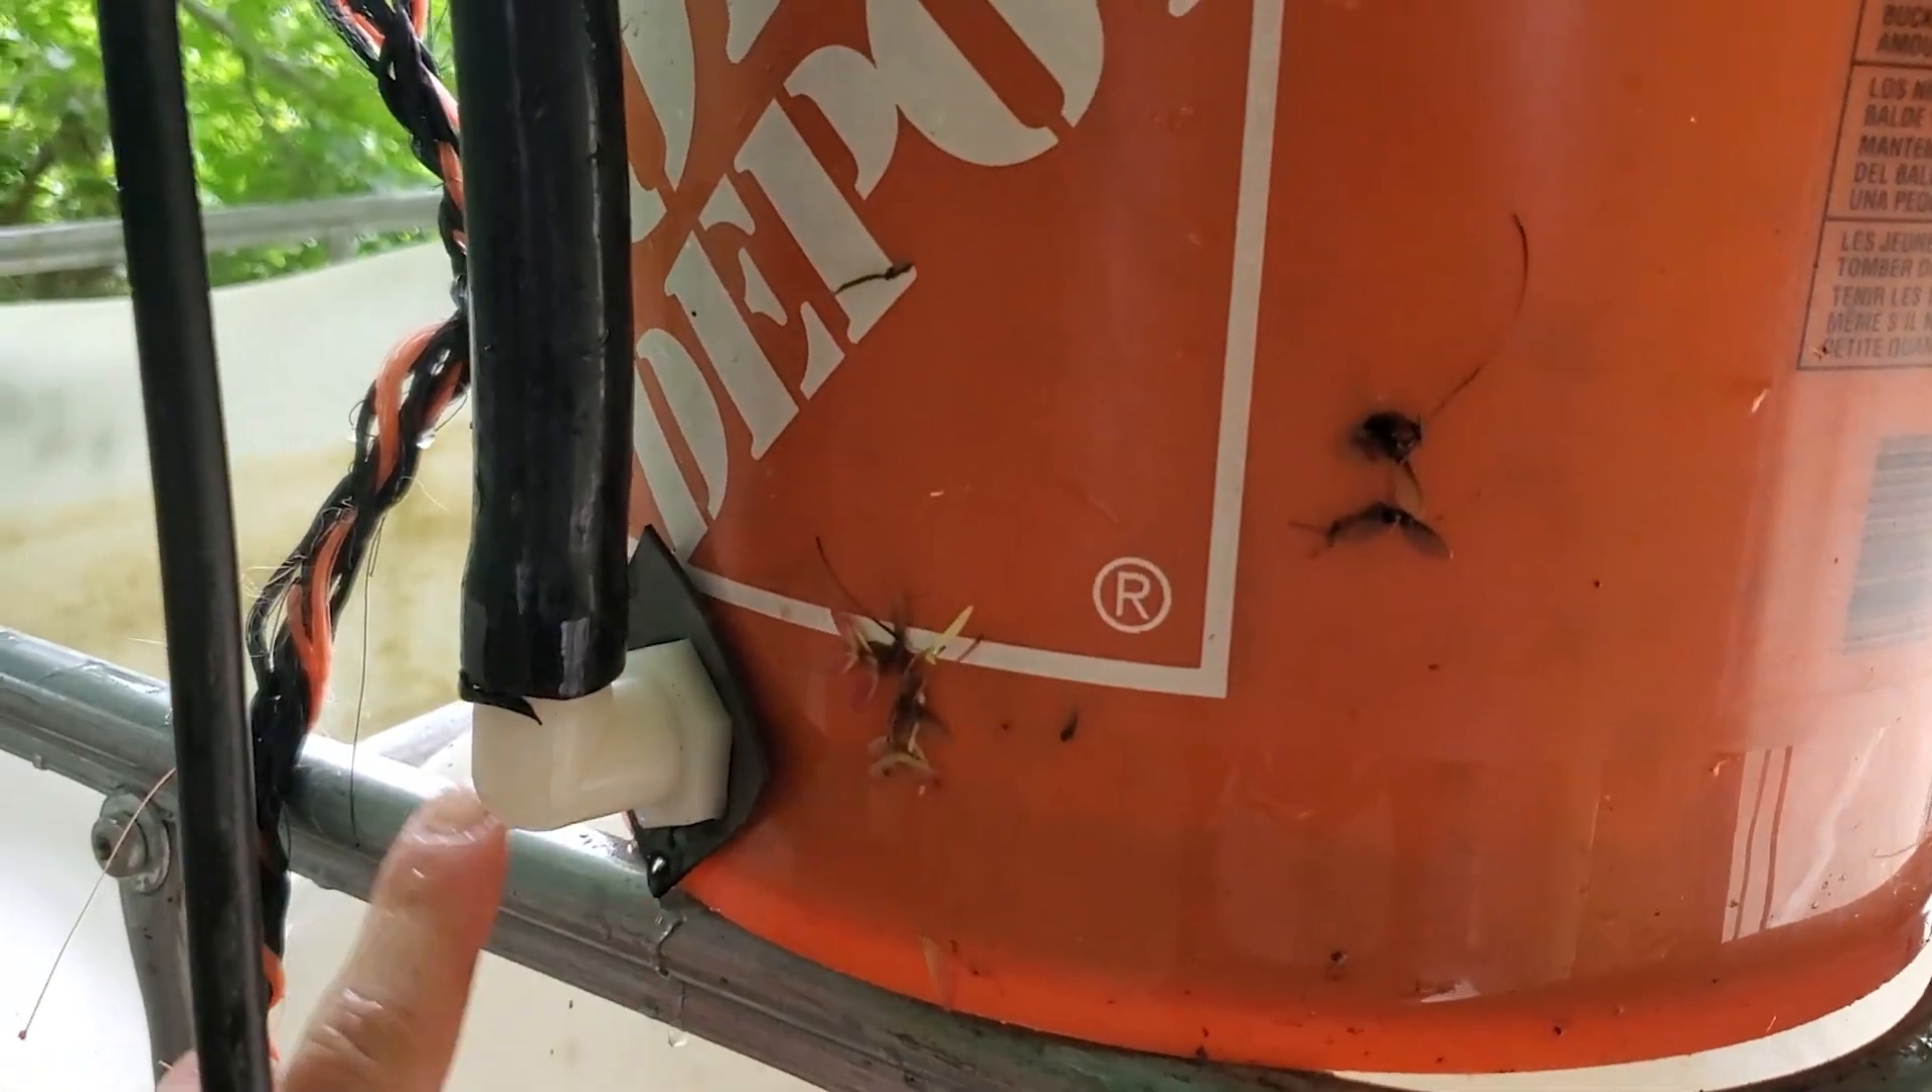I've got the pipe on there.